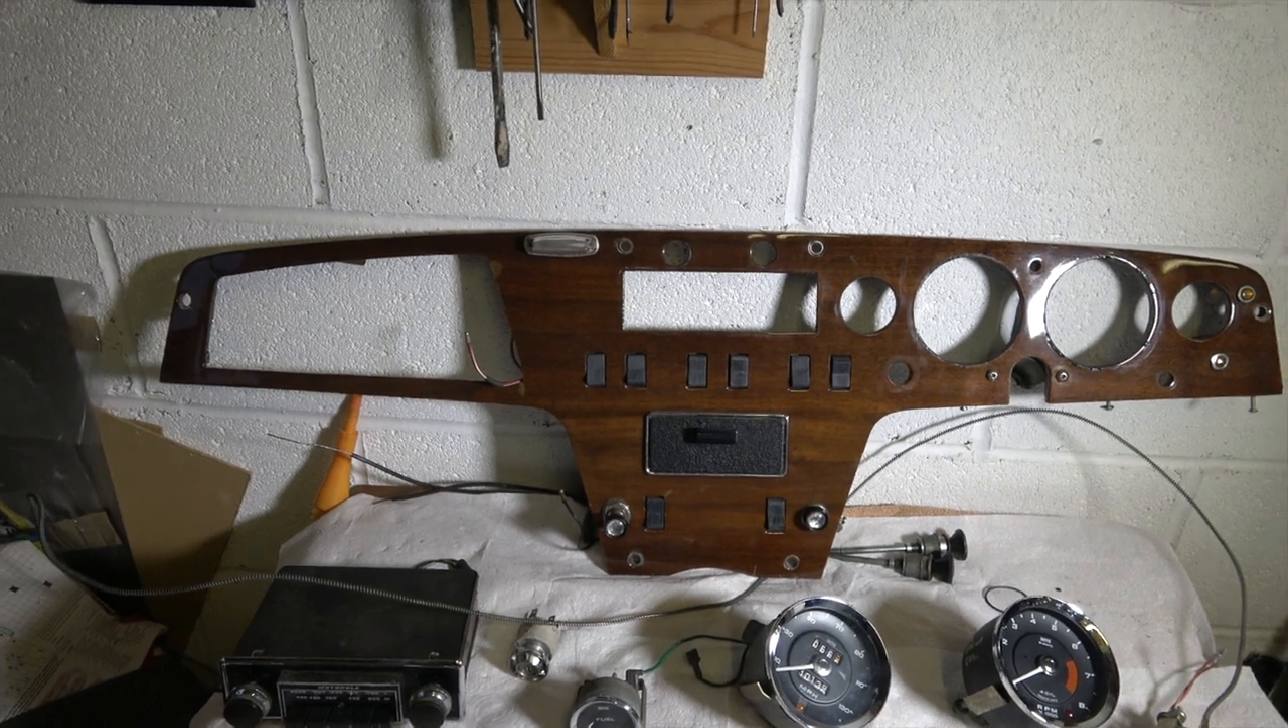Here's the dash out of the car. All the instruments removed, wiring from the switches obviously.